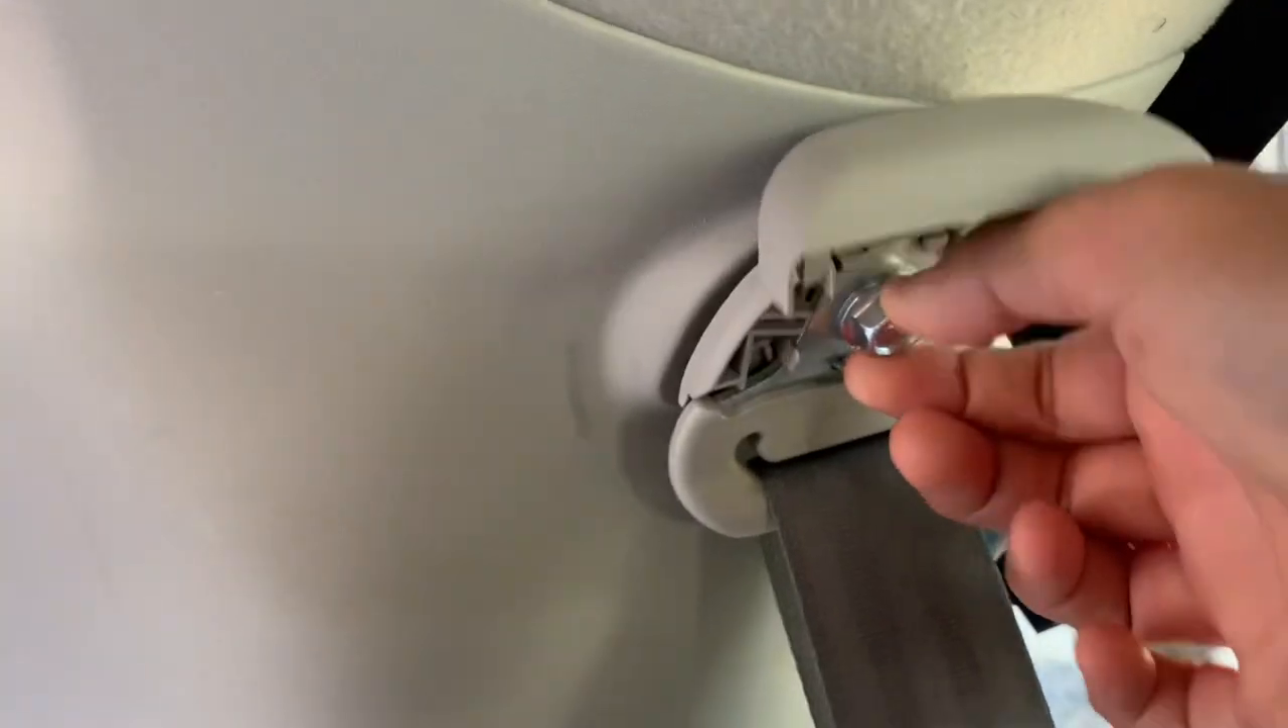I popped open this cap and then as expected it revealed a nice bolt.